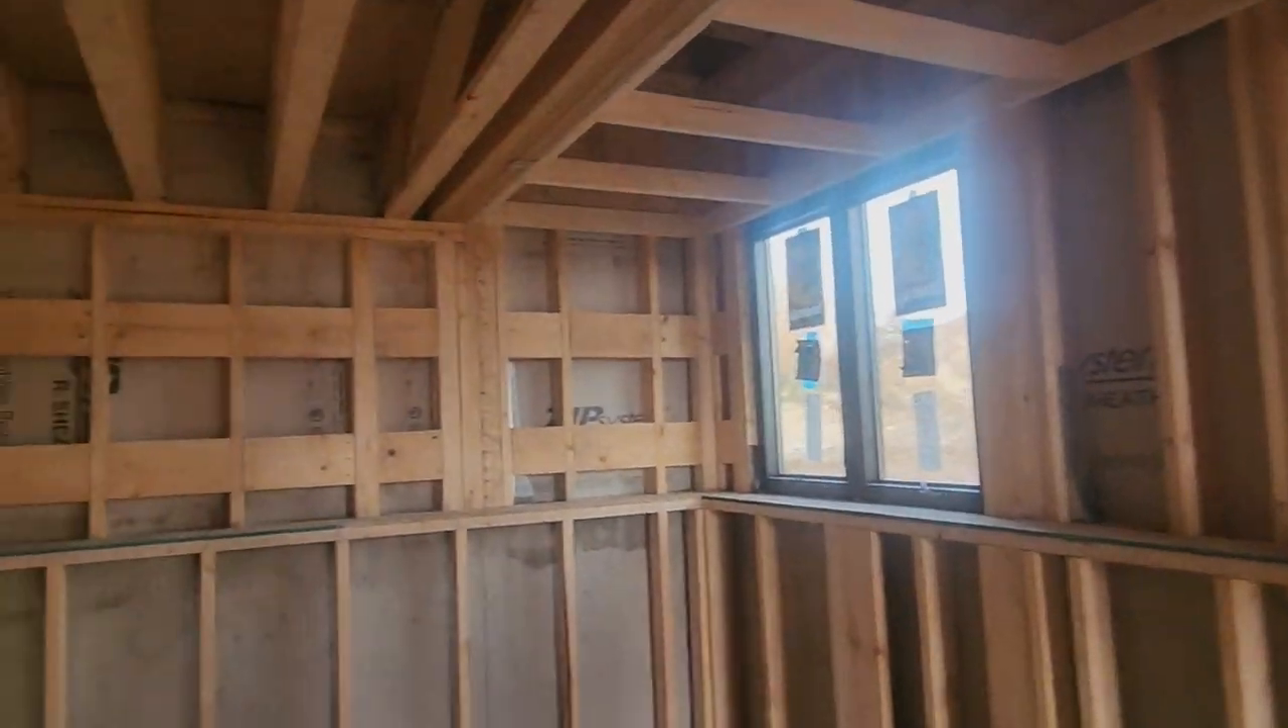Windows at the end of the primary suites are in.